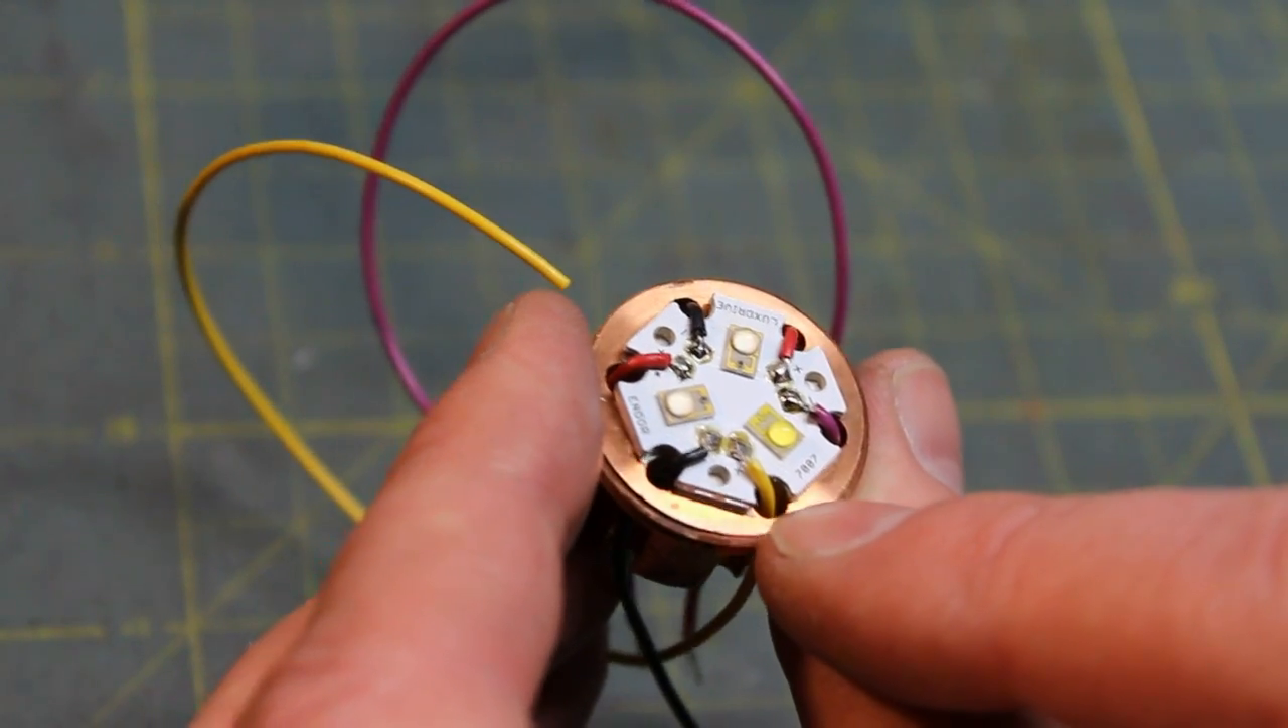Now as you can see, I've got my wires attached.